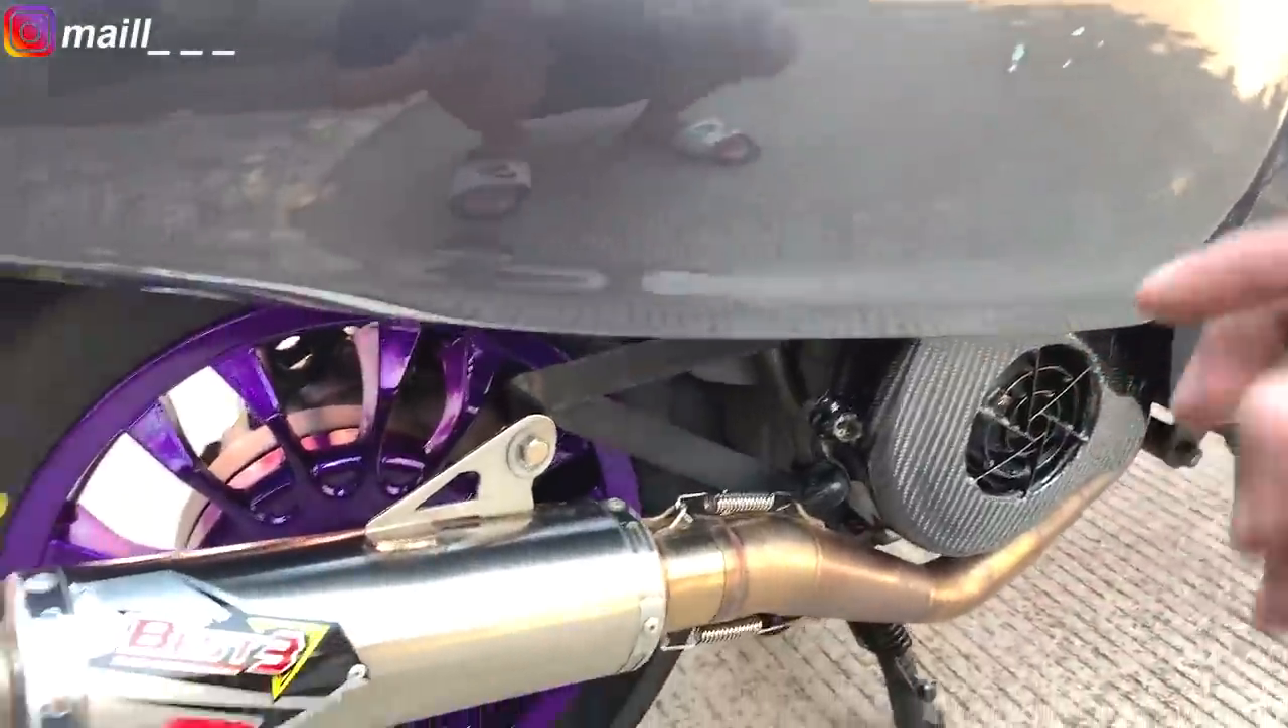Jadi sekarang nih Cover fan udah selesai dipasang.